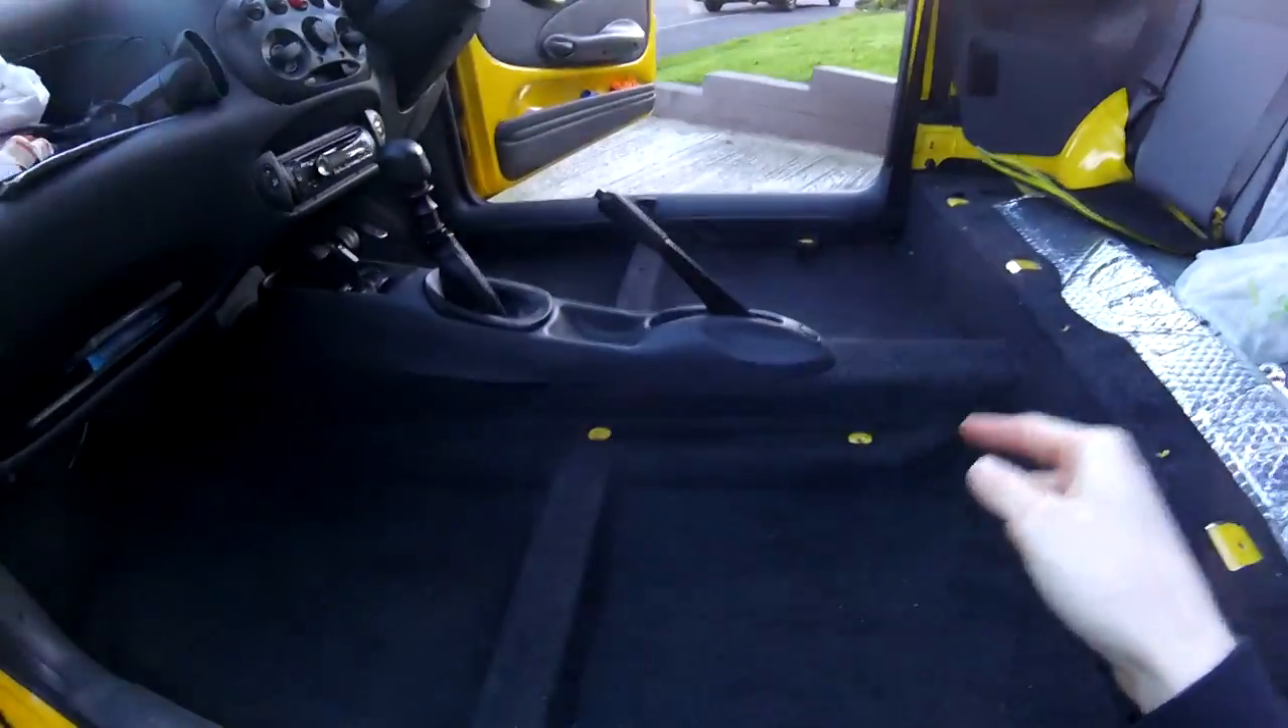And just like that, the seats are out, and it's another day.